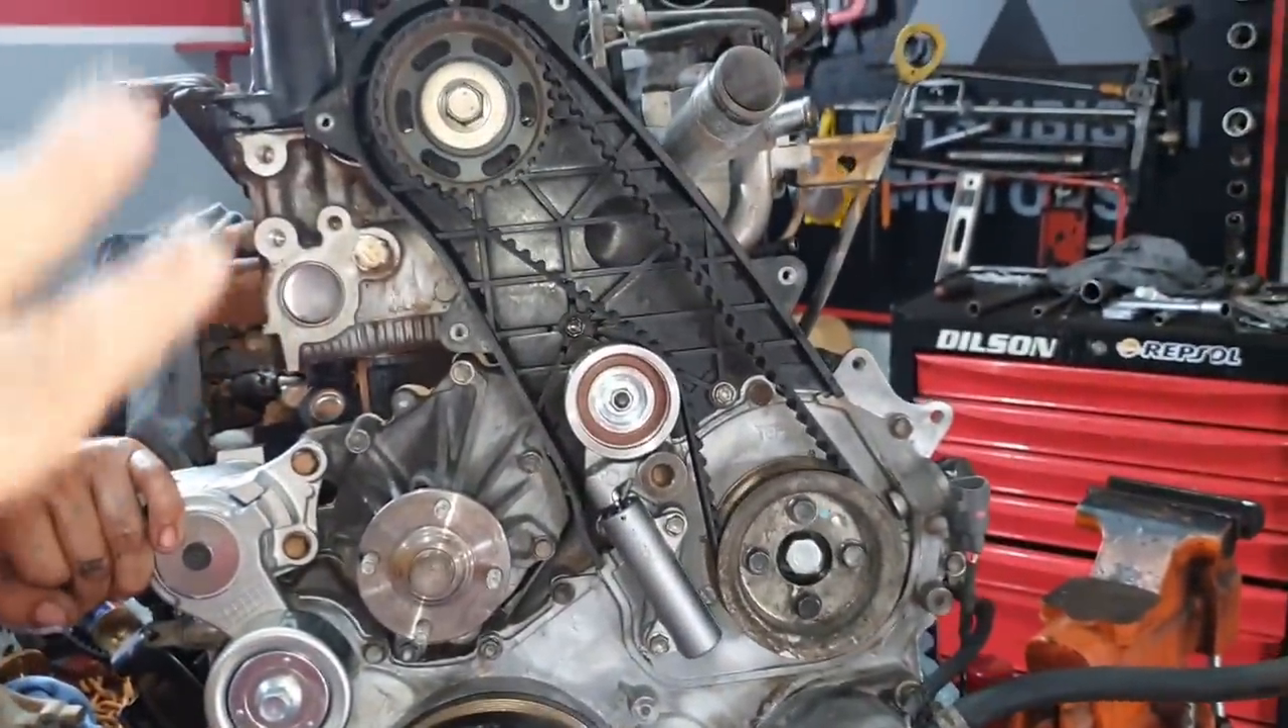Tá aqui montado Esse aí é o mecanismo da correia dentada moçada da Hilux.